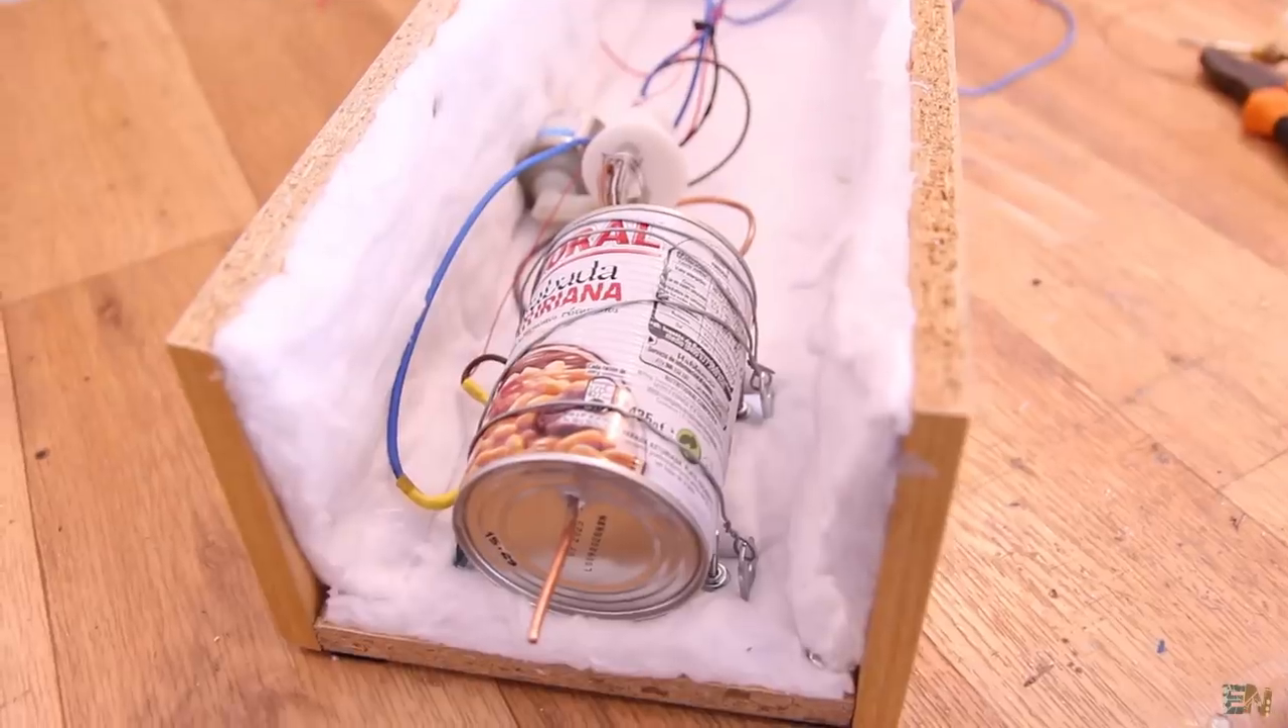Then I add the metal can and tied it with the metal wires till it is well fixed in place.